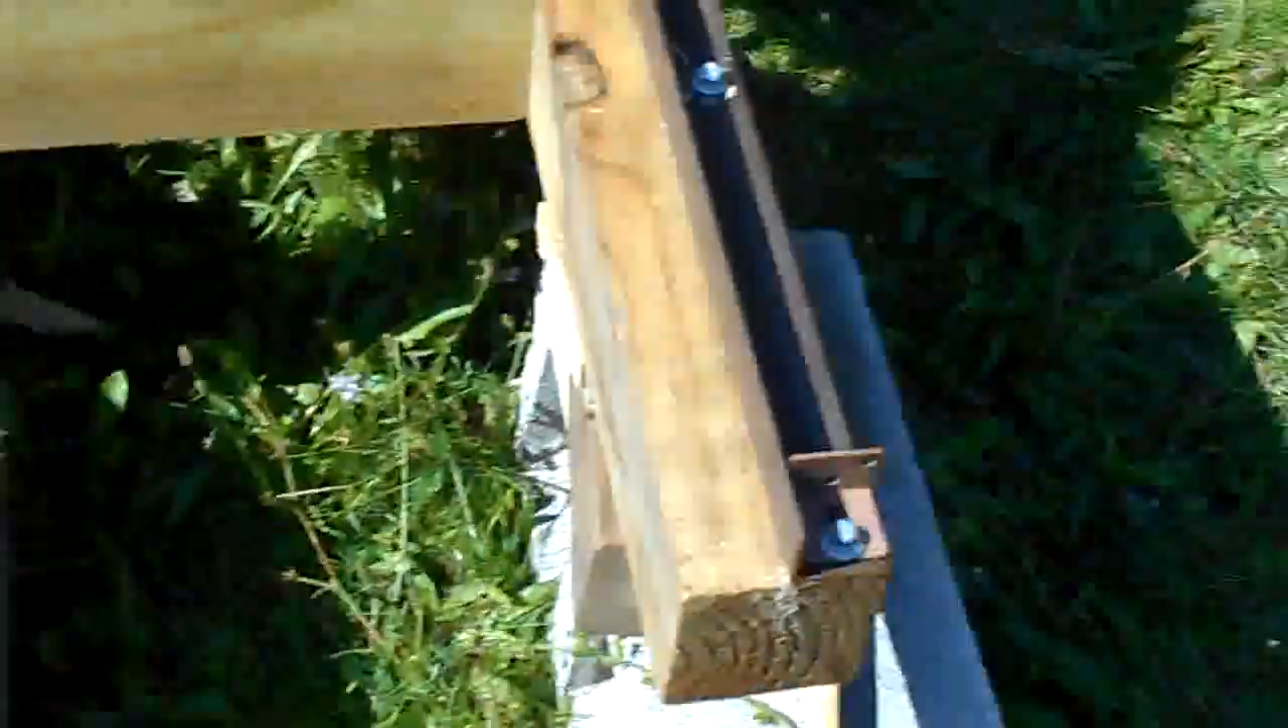End of the track right there. I put a stop on it.